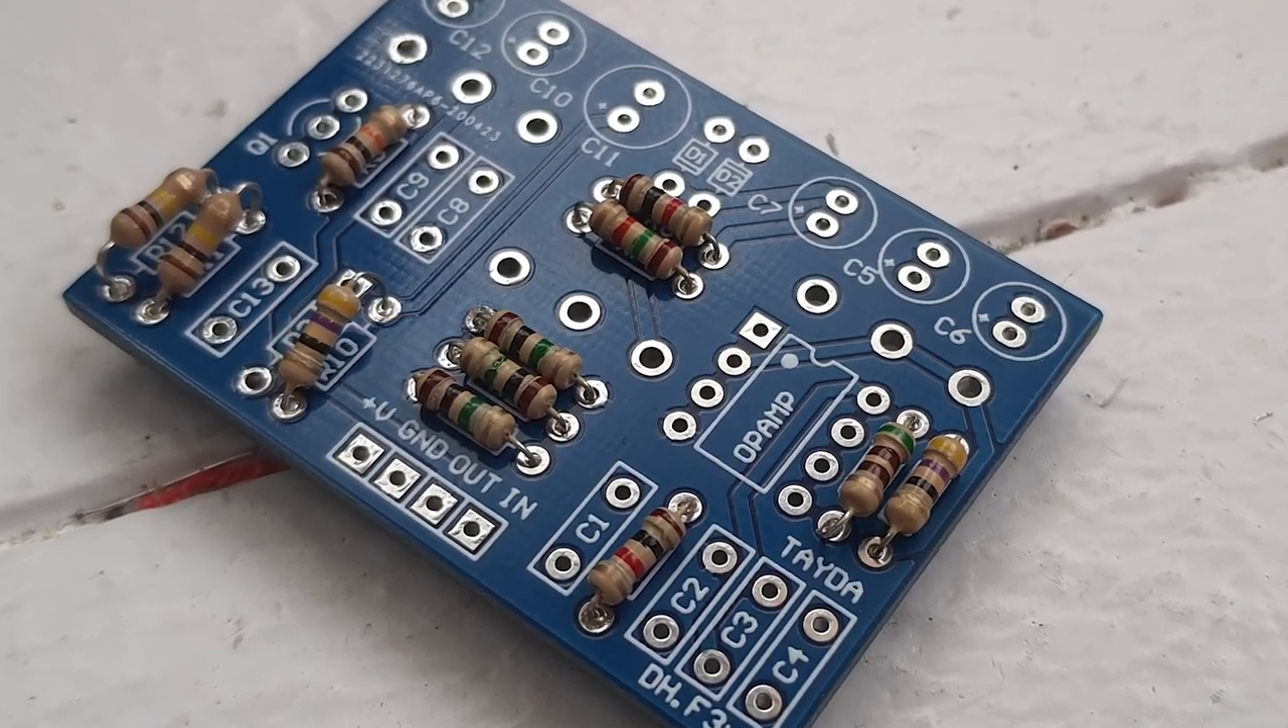Okay so now that we got all the resistors in, it's time to start thinking about putting in the diode.